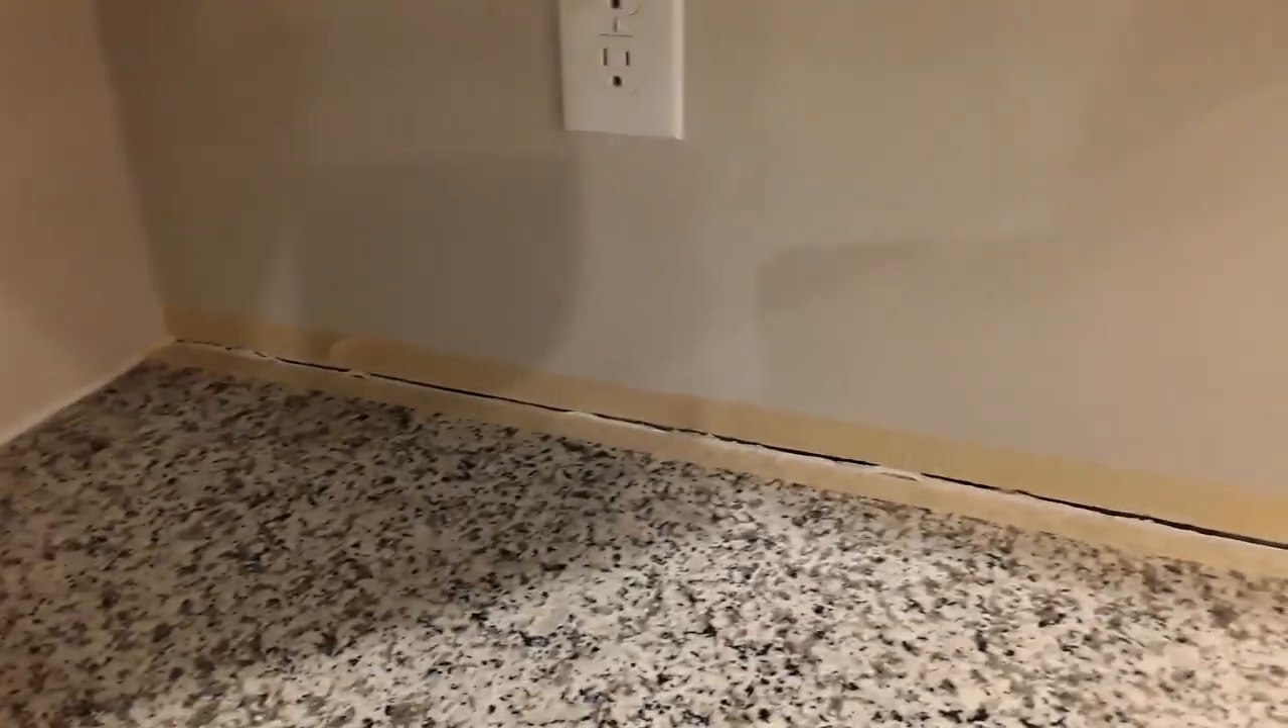But as you can see, there's very clearly a crack in between my granite countertop and the wall.